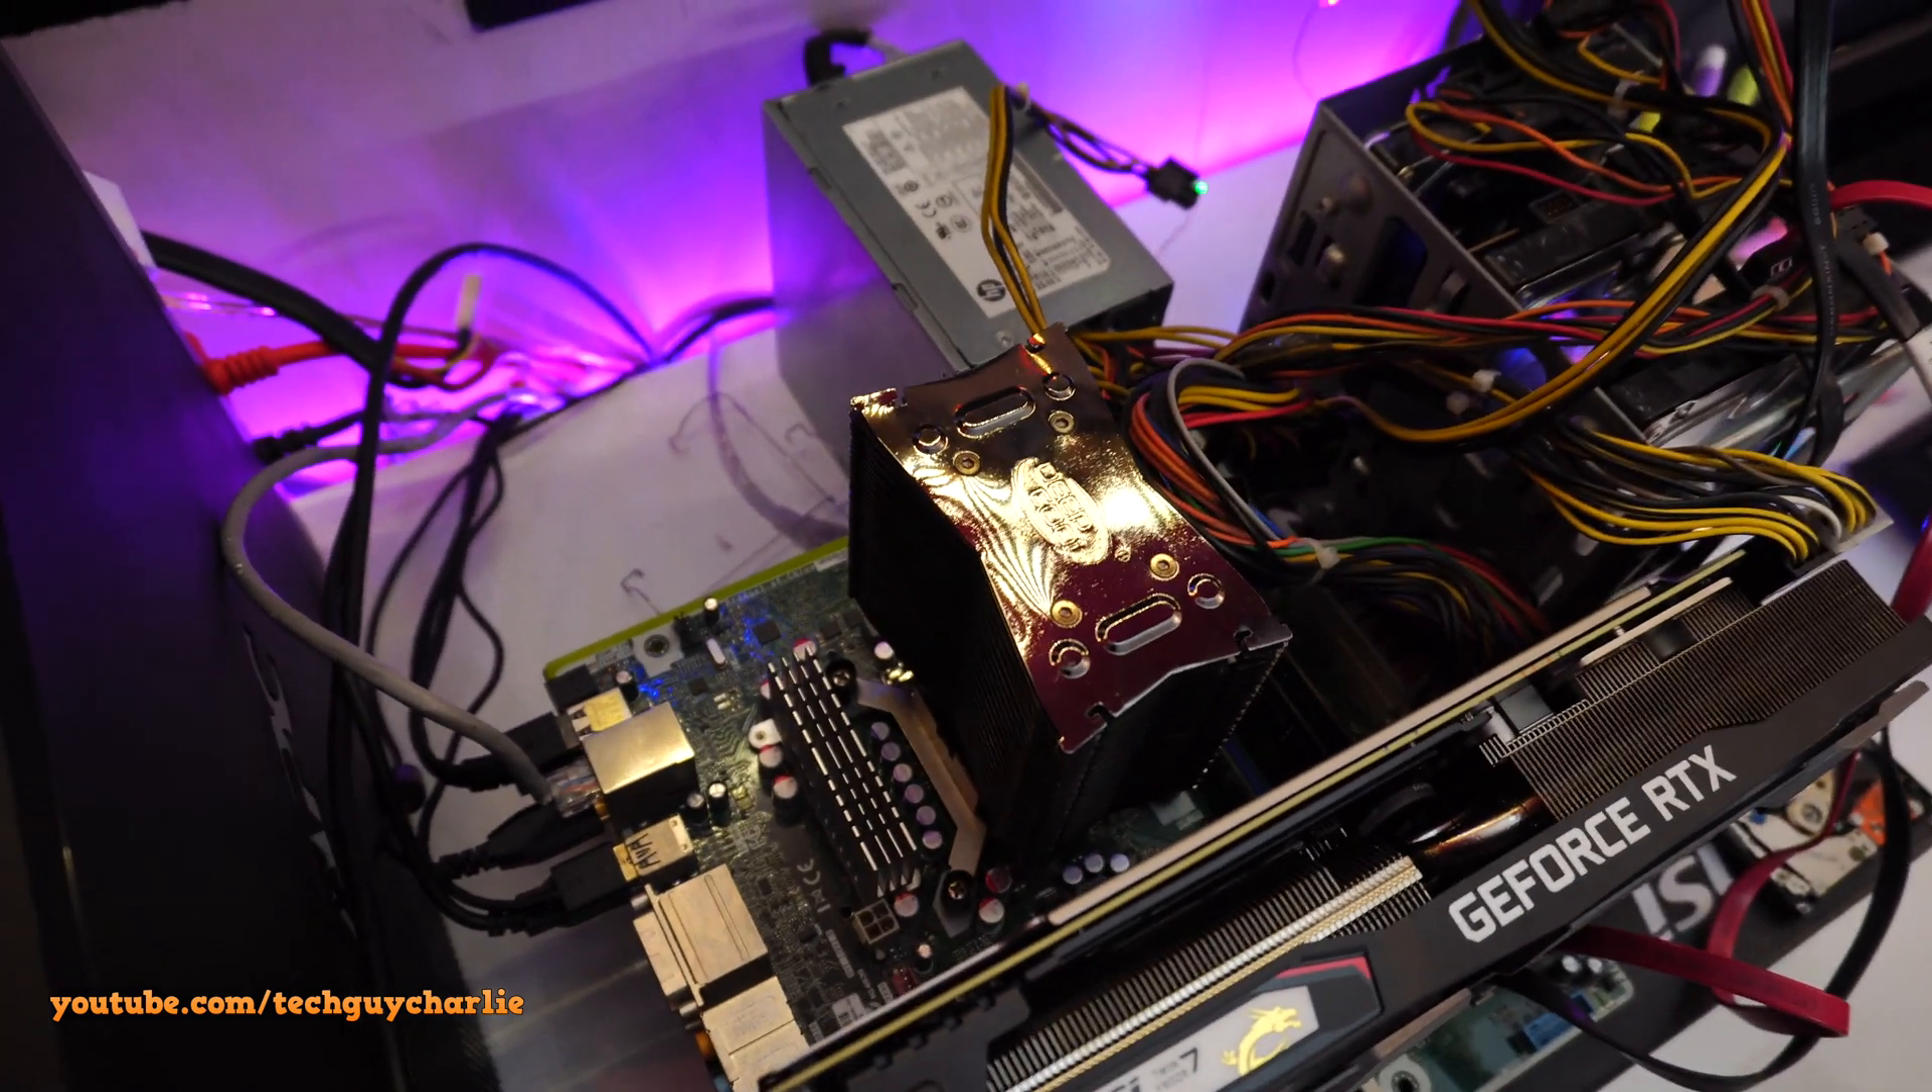All right so the cpu heatsink is now in place.